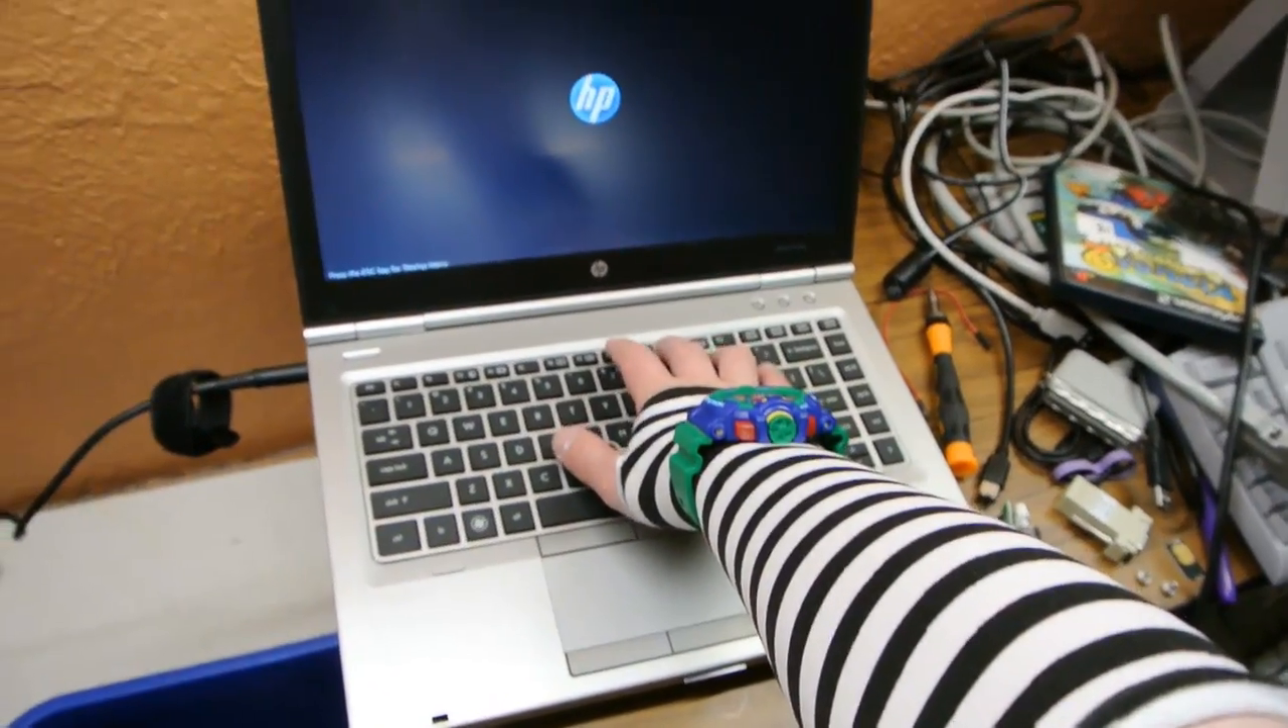Alrighty, I have put the laptop back together.